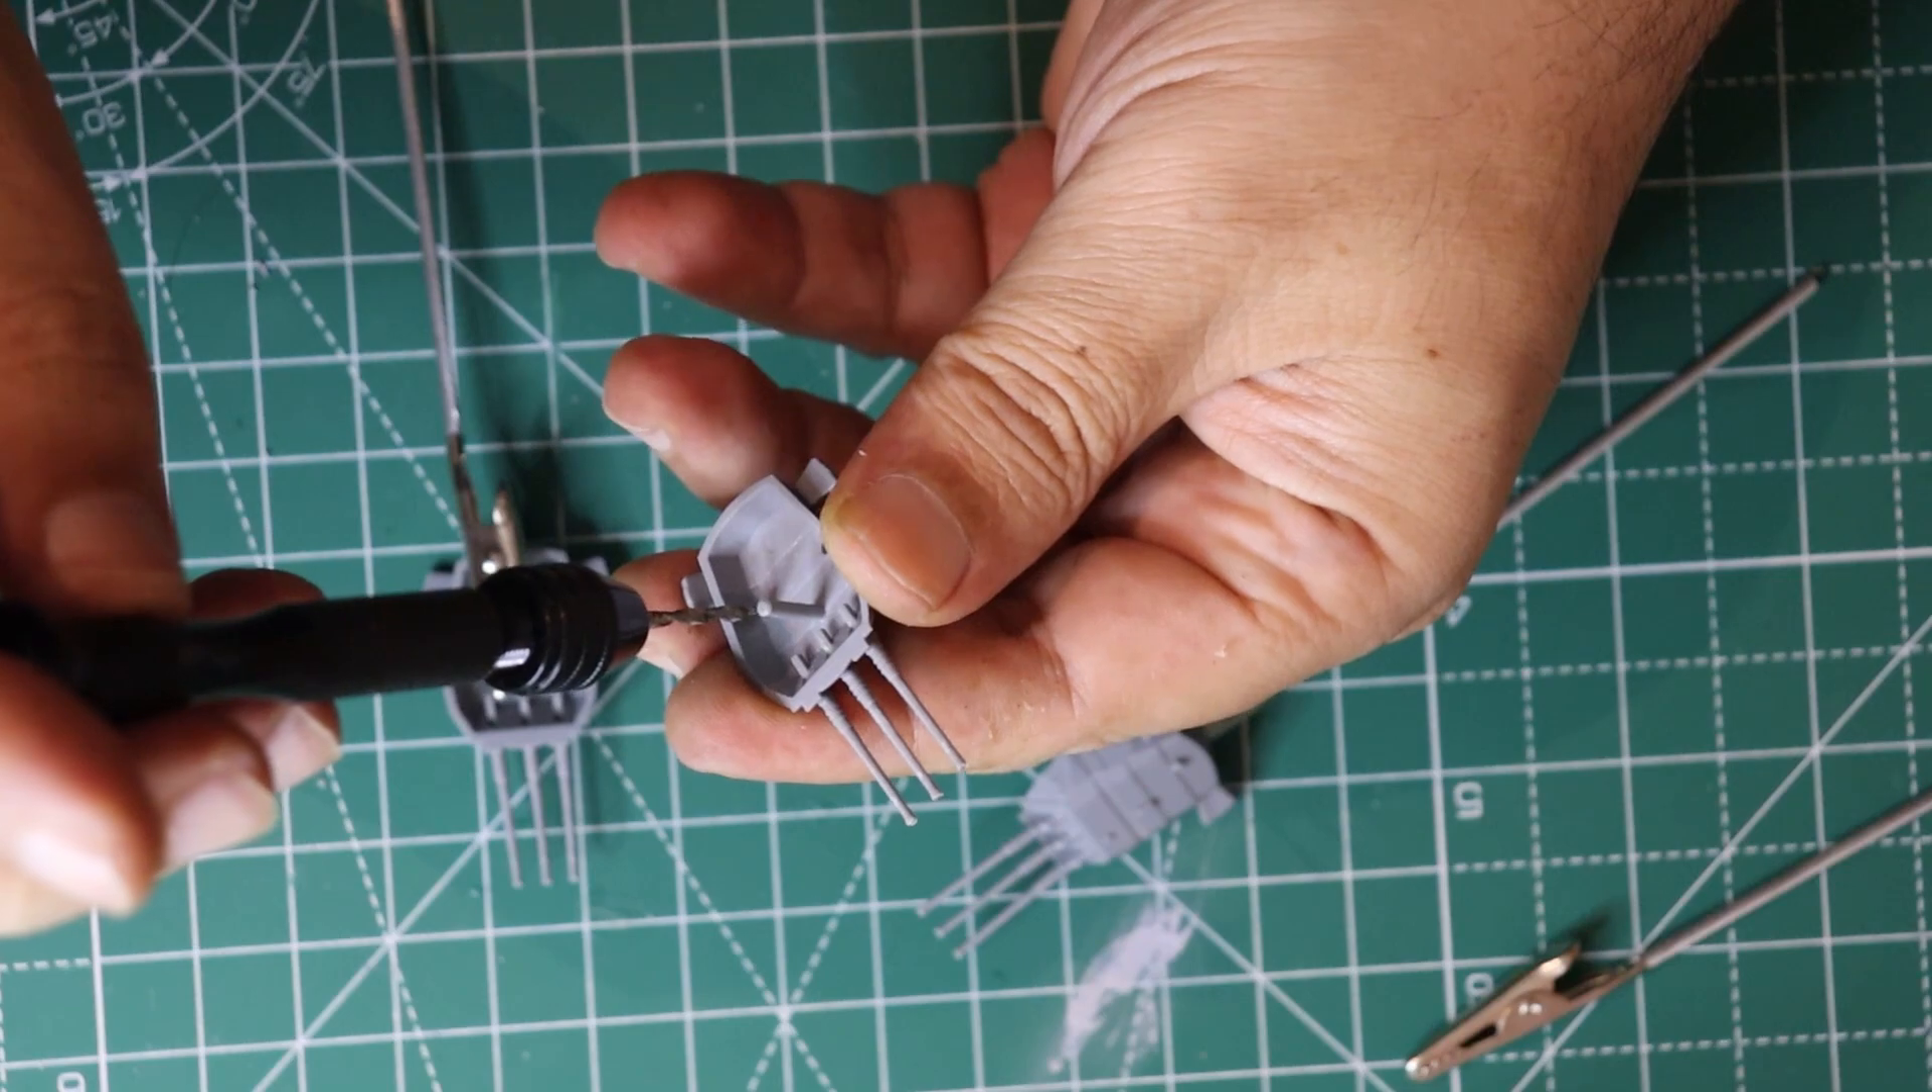Quedaría cada torreta con sus tres cañones de esta manera que veis aquí.